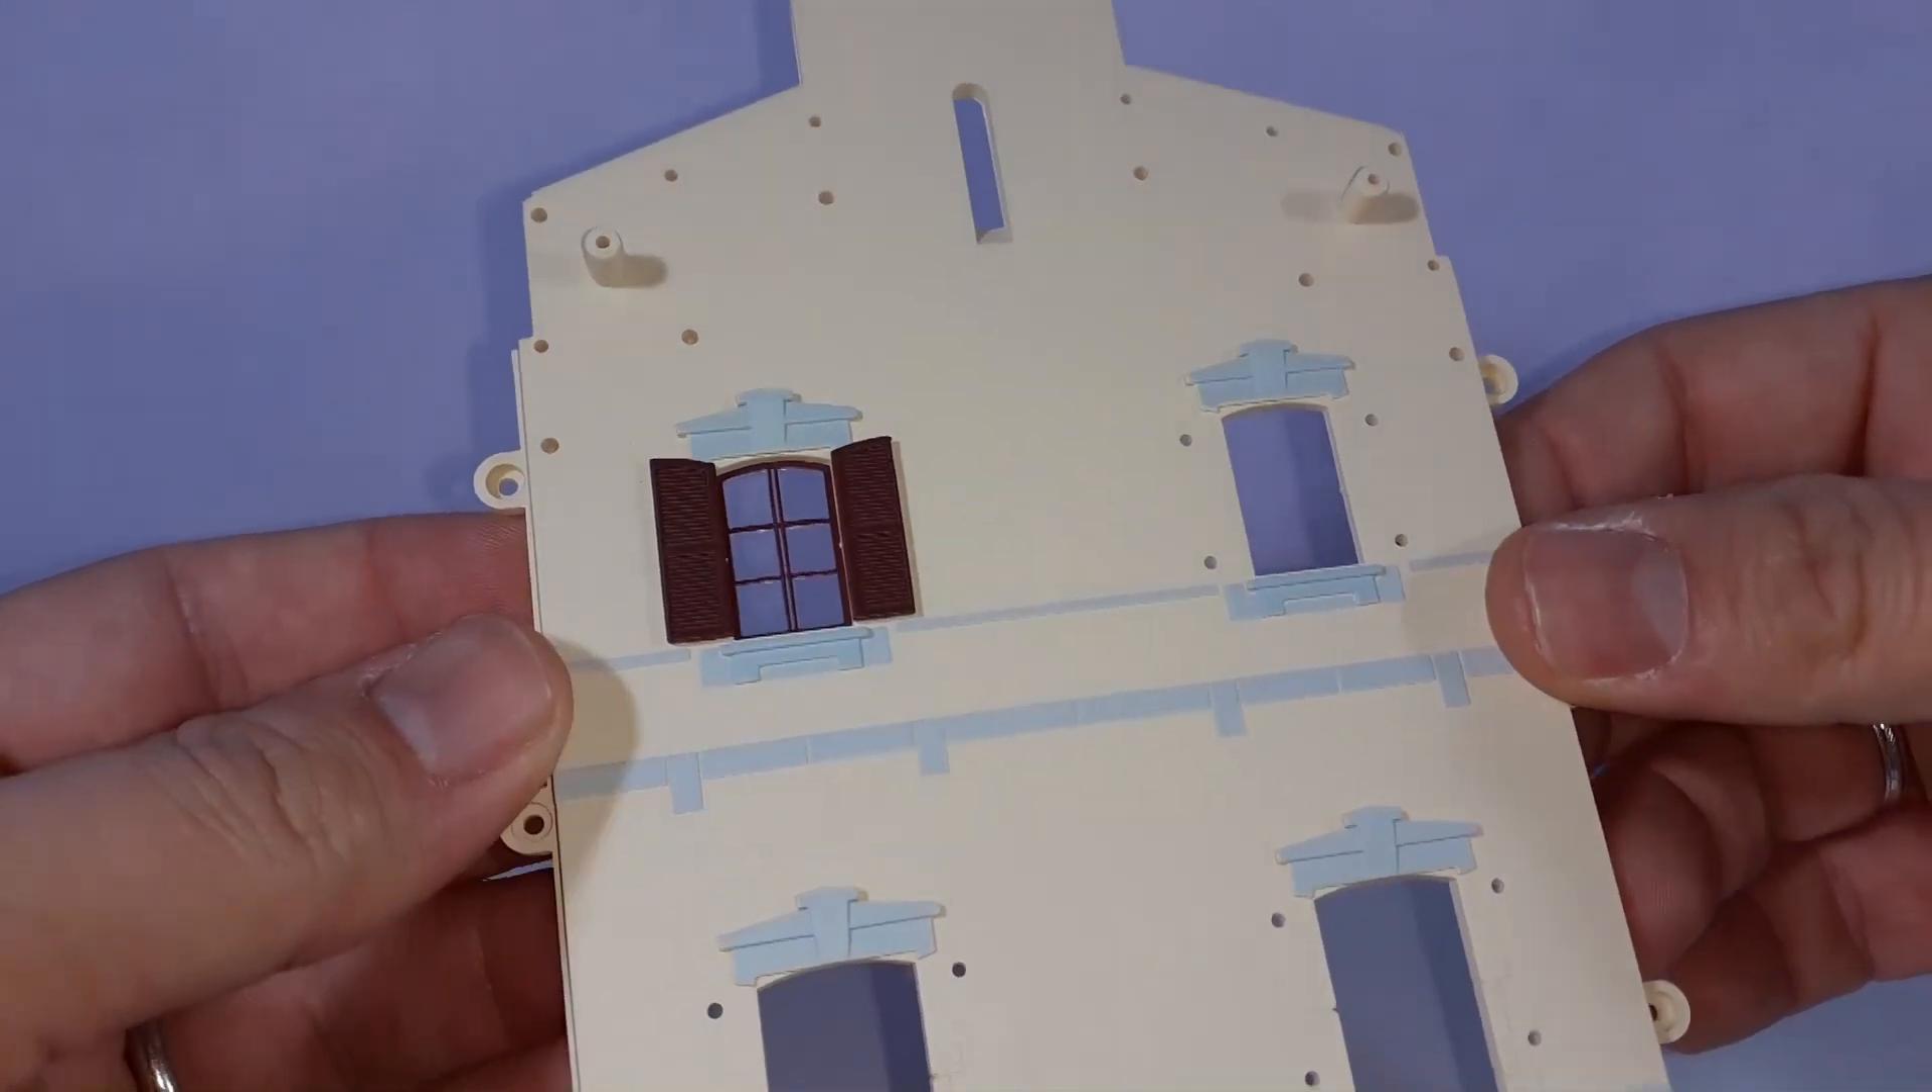Ed ecco qui la prima finestra assemblata.